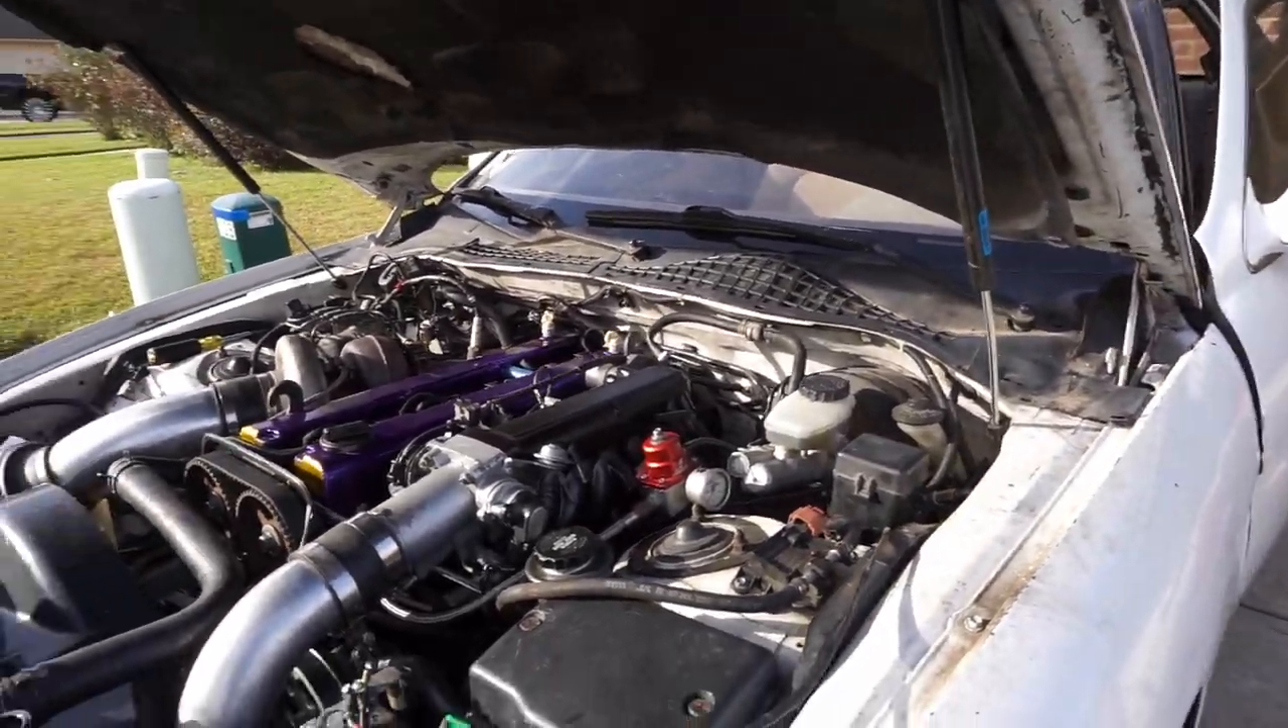And, looks like he got the motor all set in.